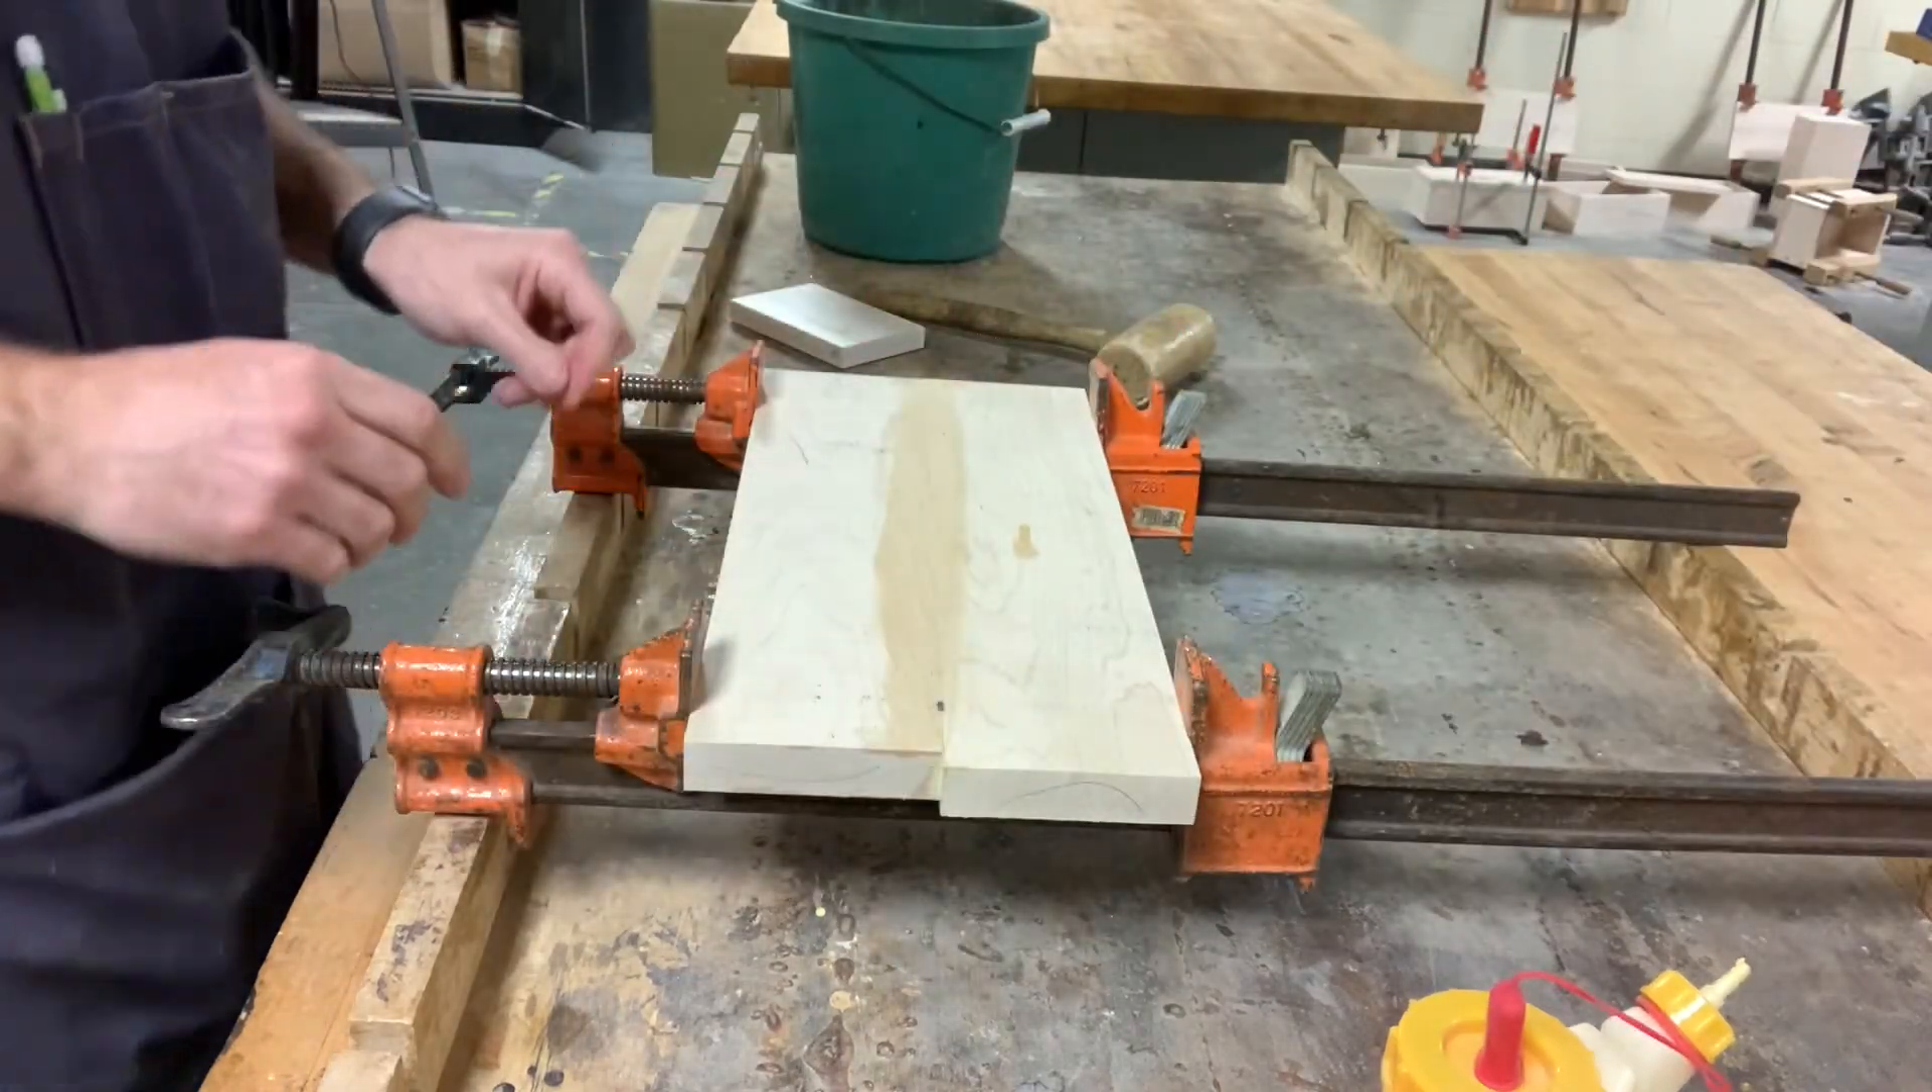Now, my panel is glued up.